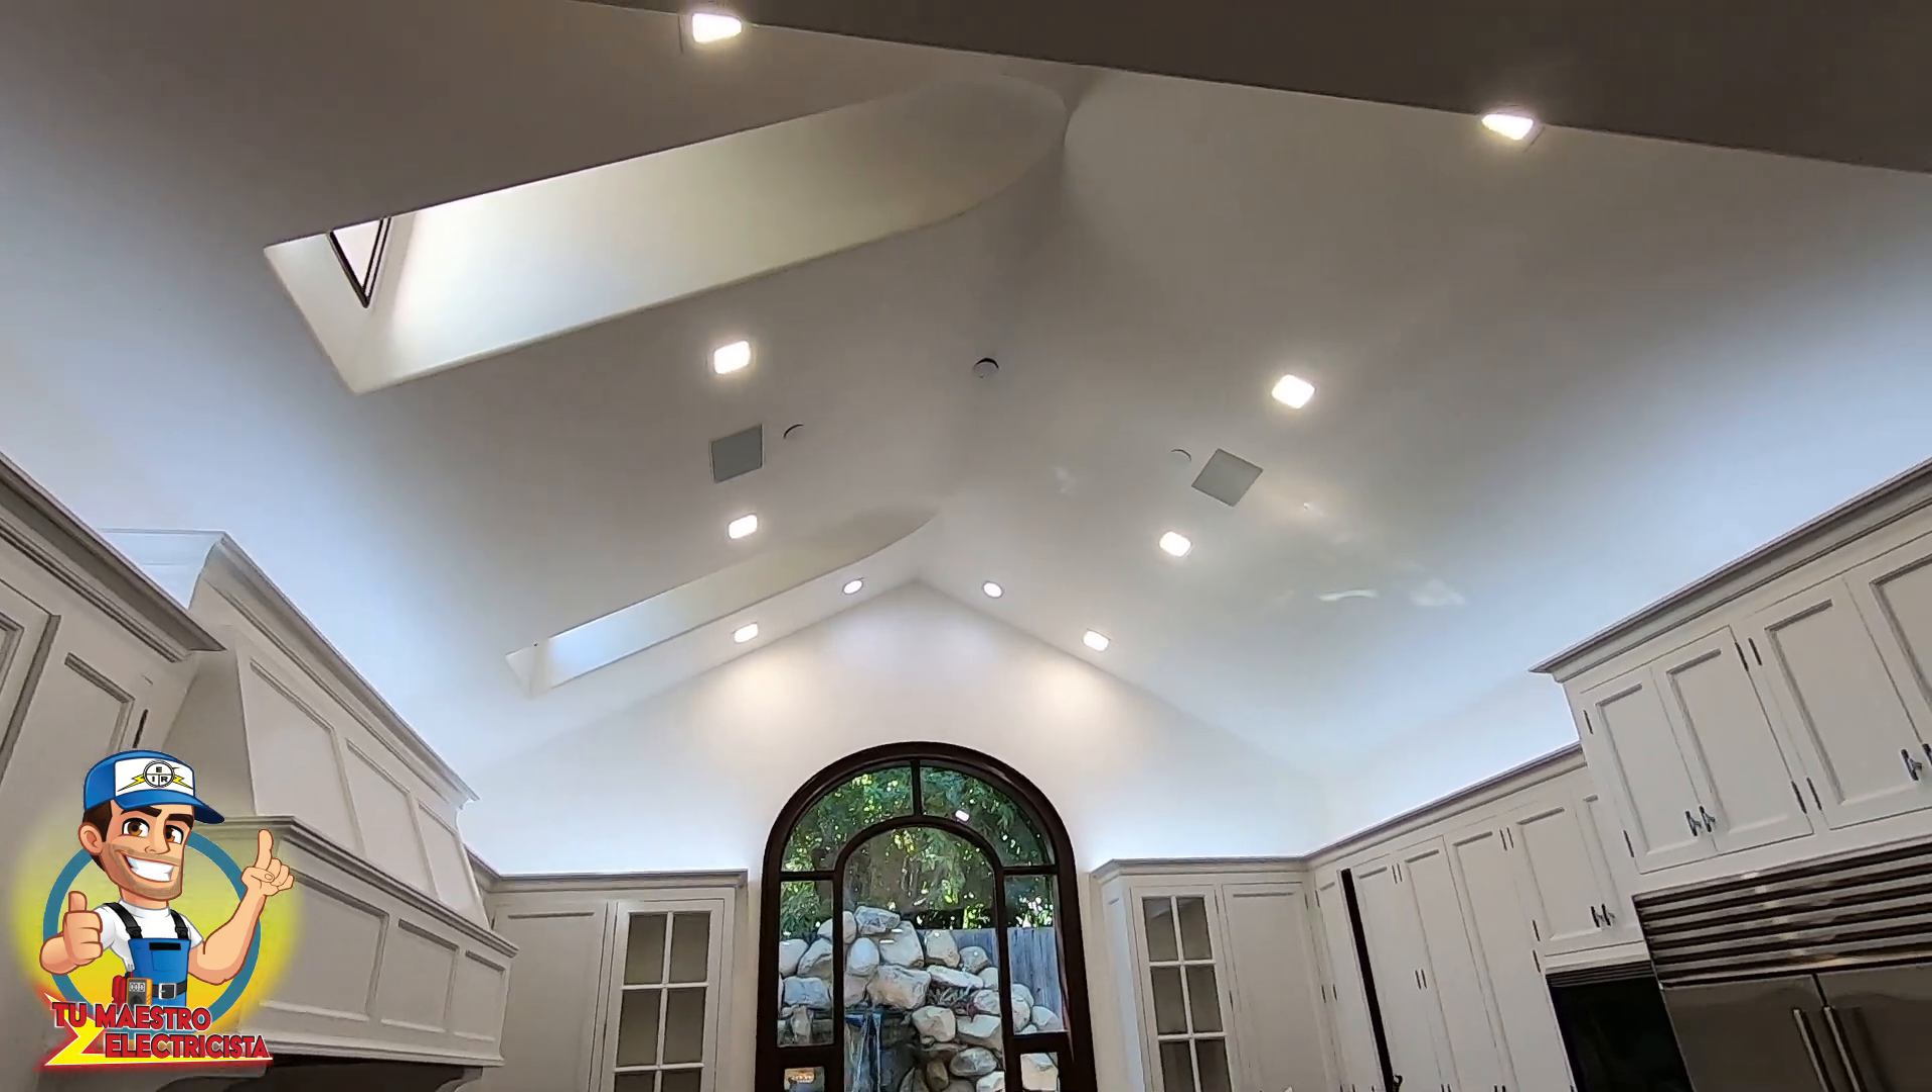Ya instalamos estas luces nuevas si aquí en el cielo nos quedaron bien.